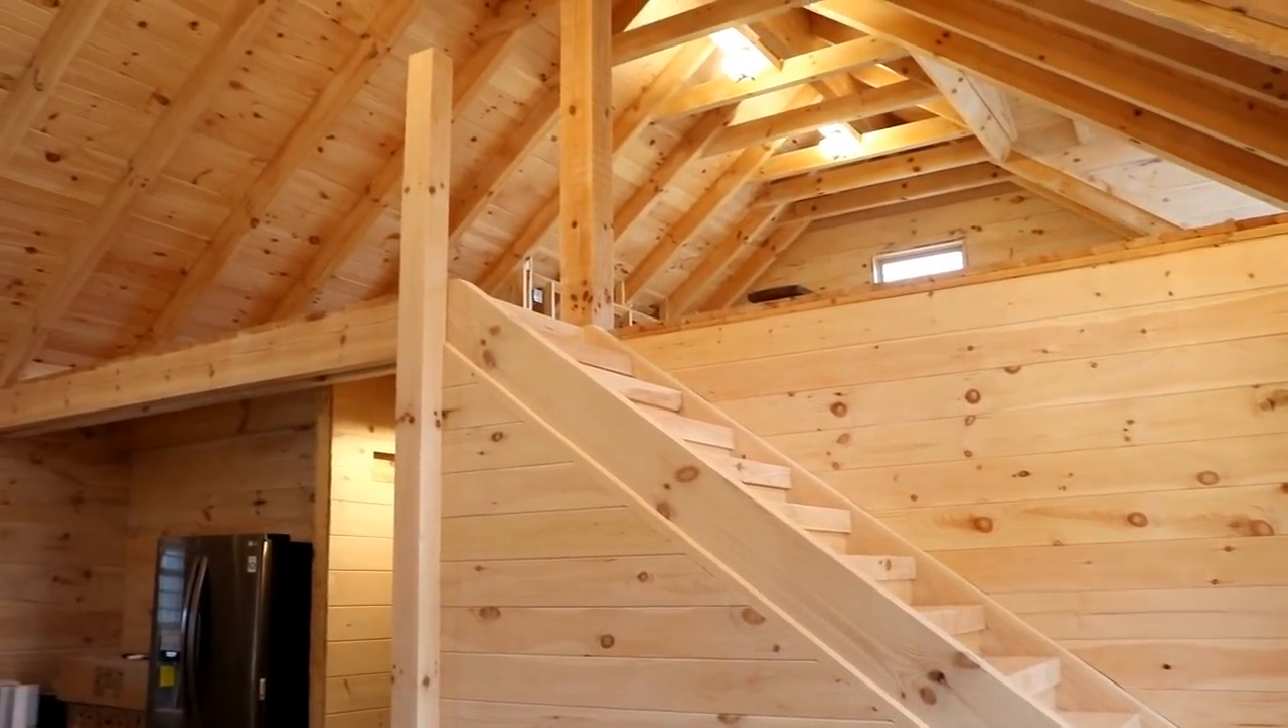We don't have any handrail on the staircase yet.